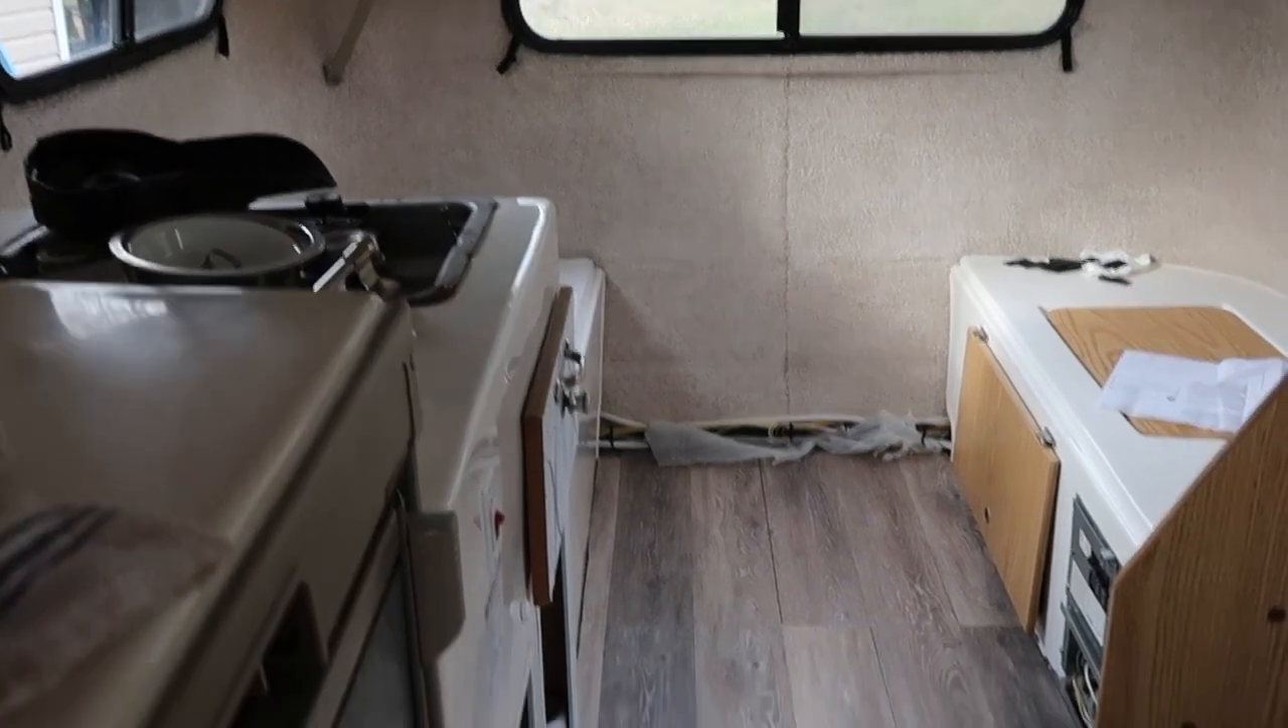Looks like the flooring is laid.